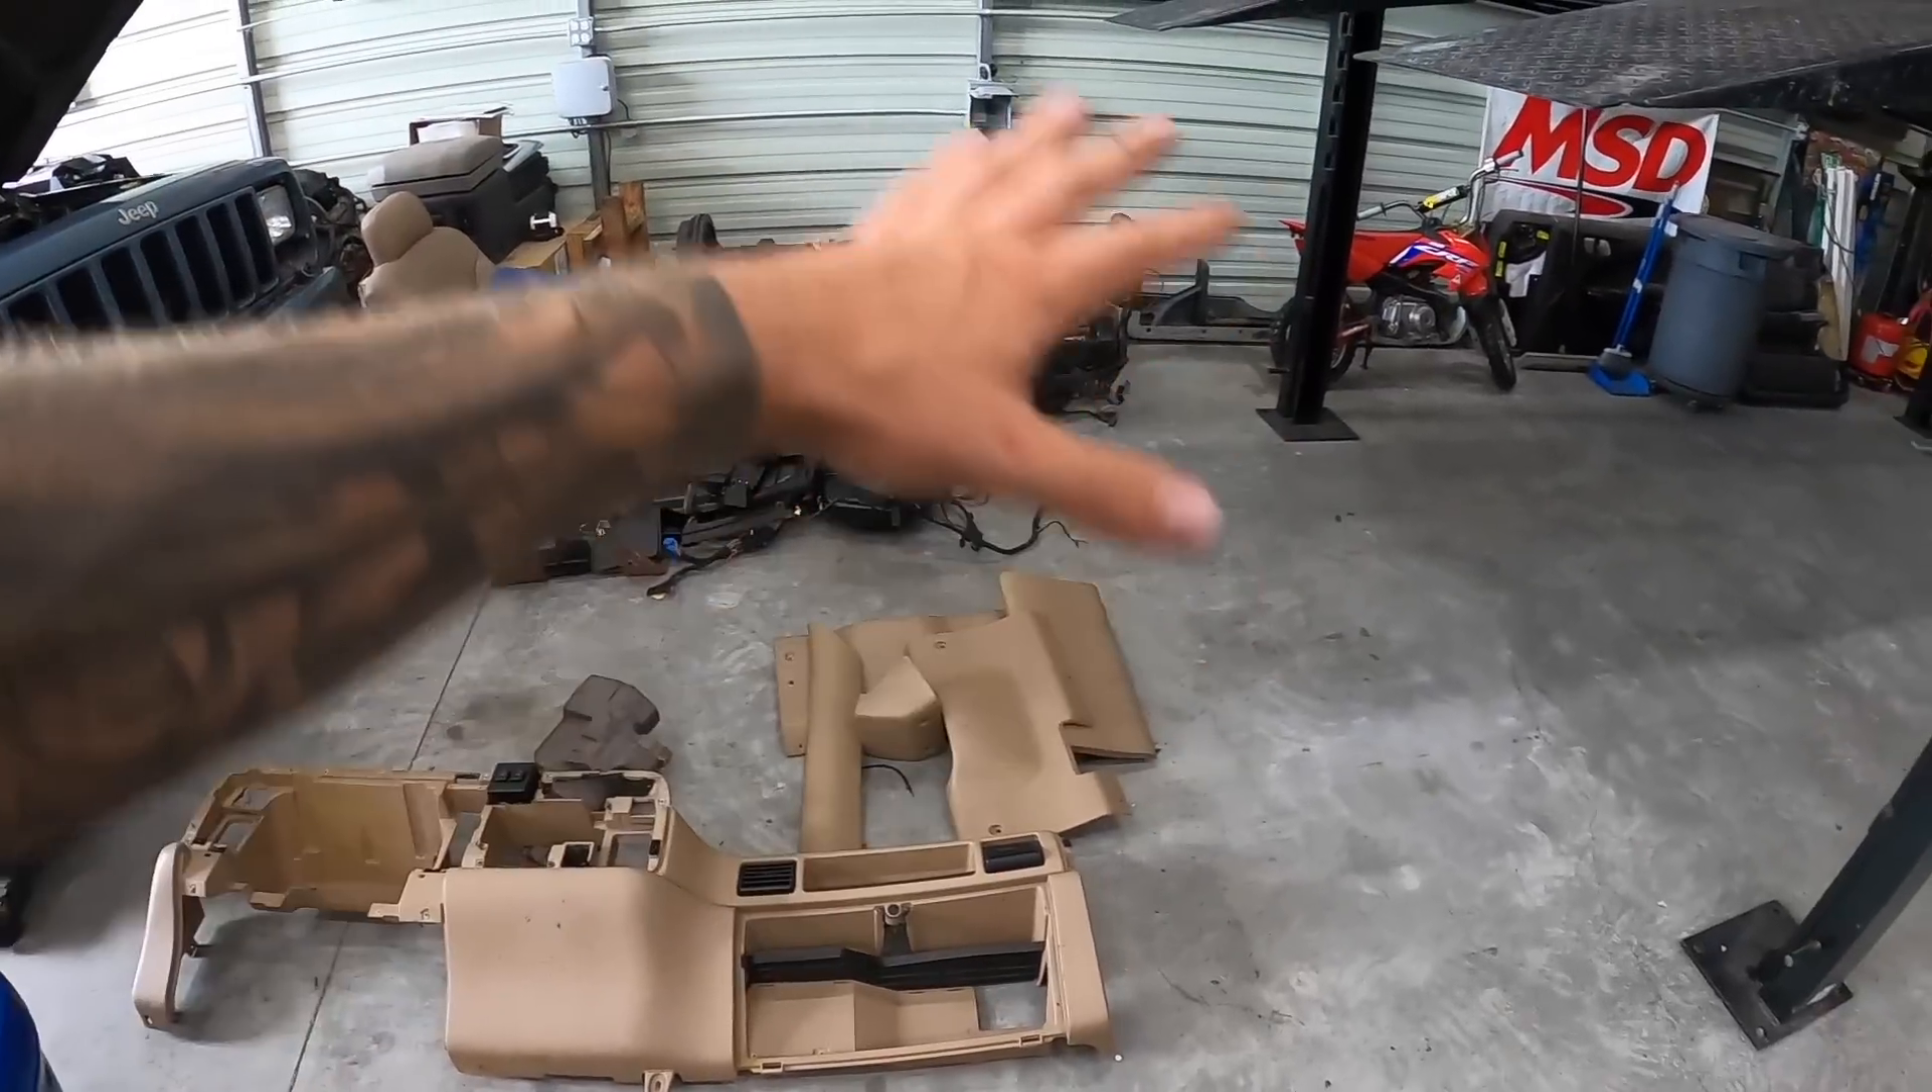And now I've got dash stuff everywhere and I want to put it back together.